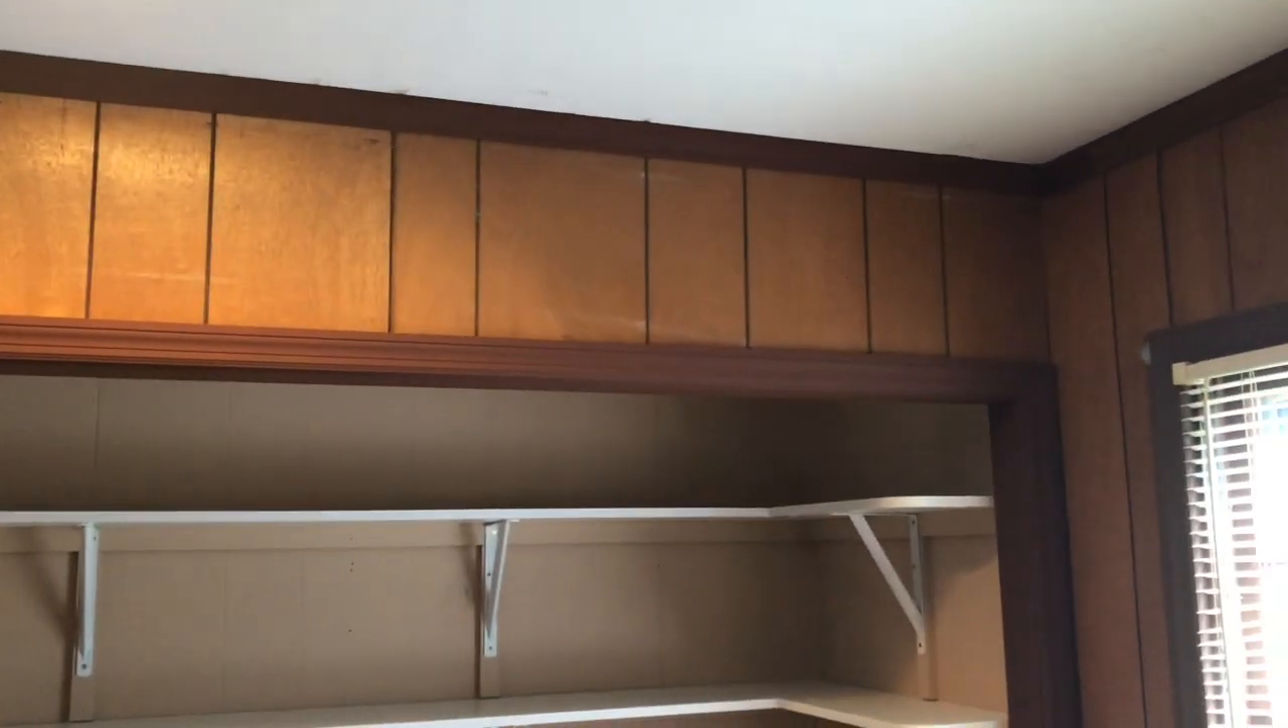We got our crown molding back up there.